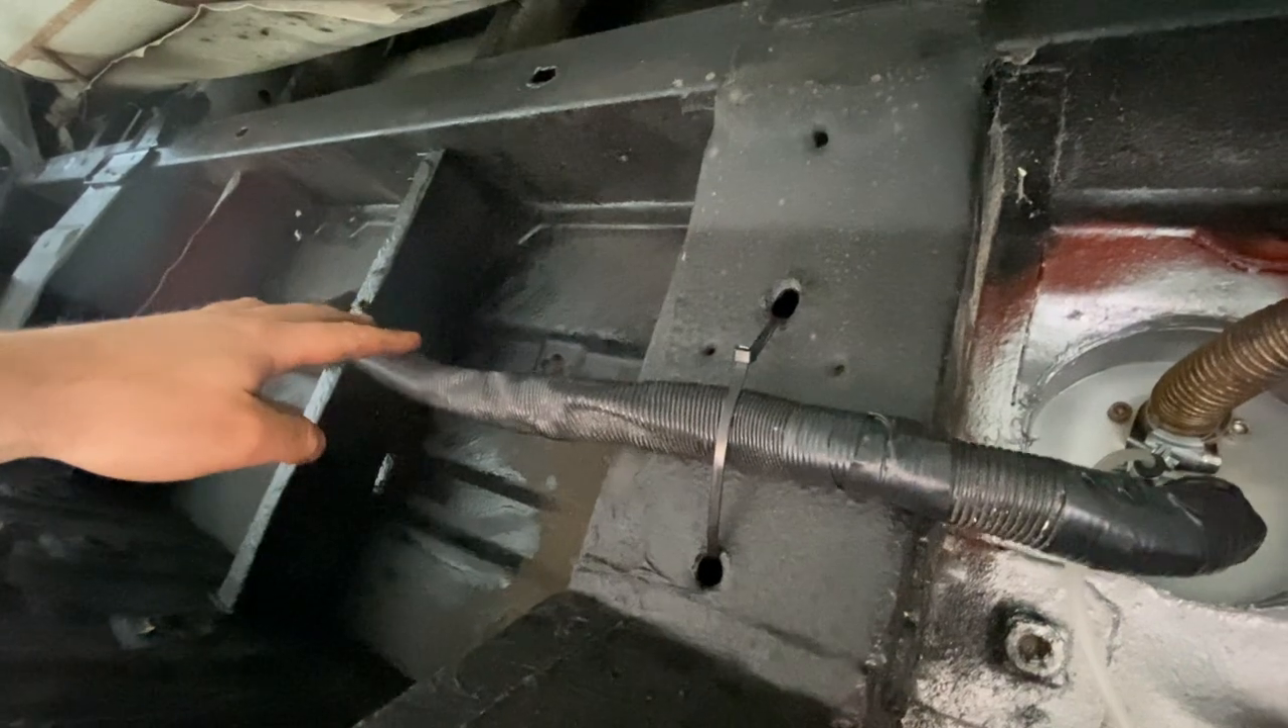We've got our air intake pipe here. I've just cable tied that to the chassis.